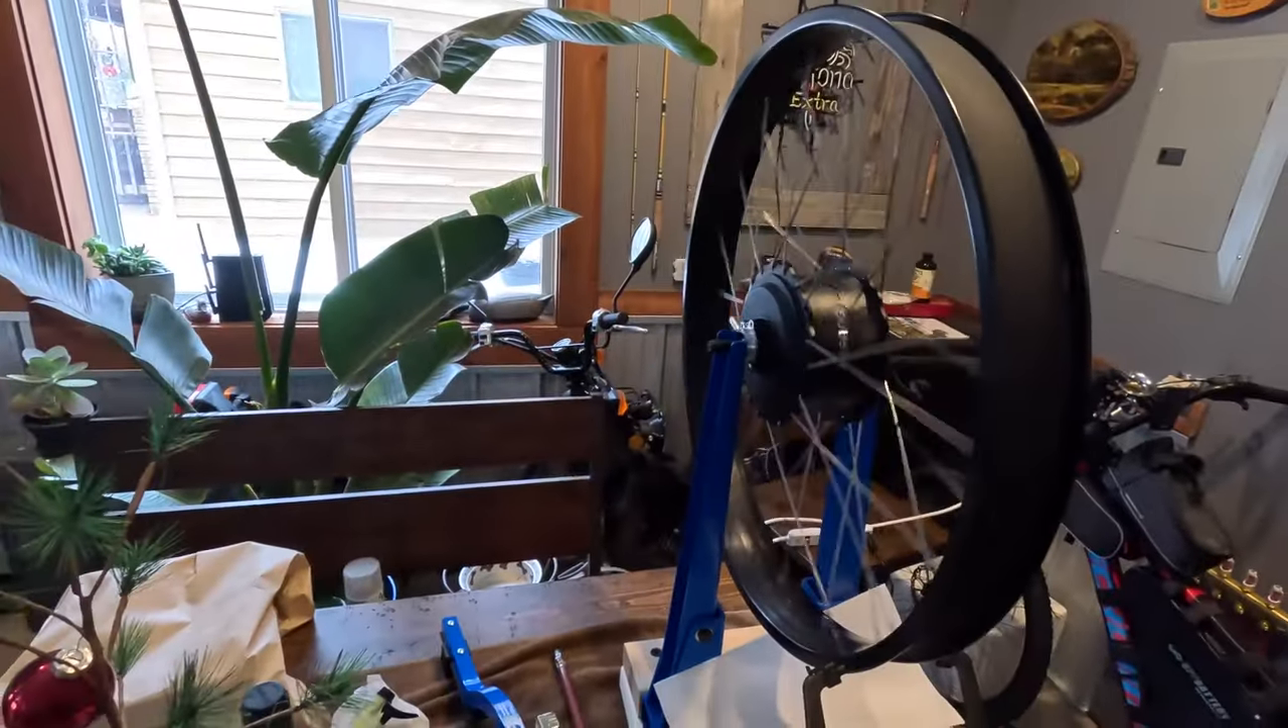Hubs laced into the rim.